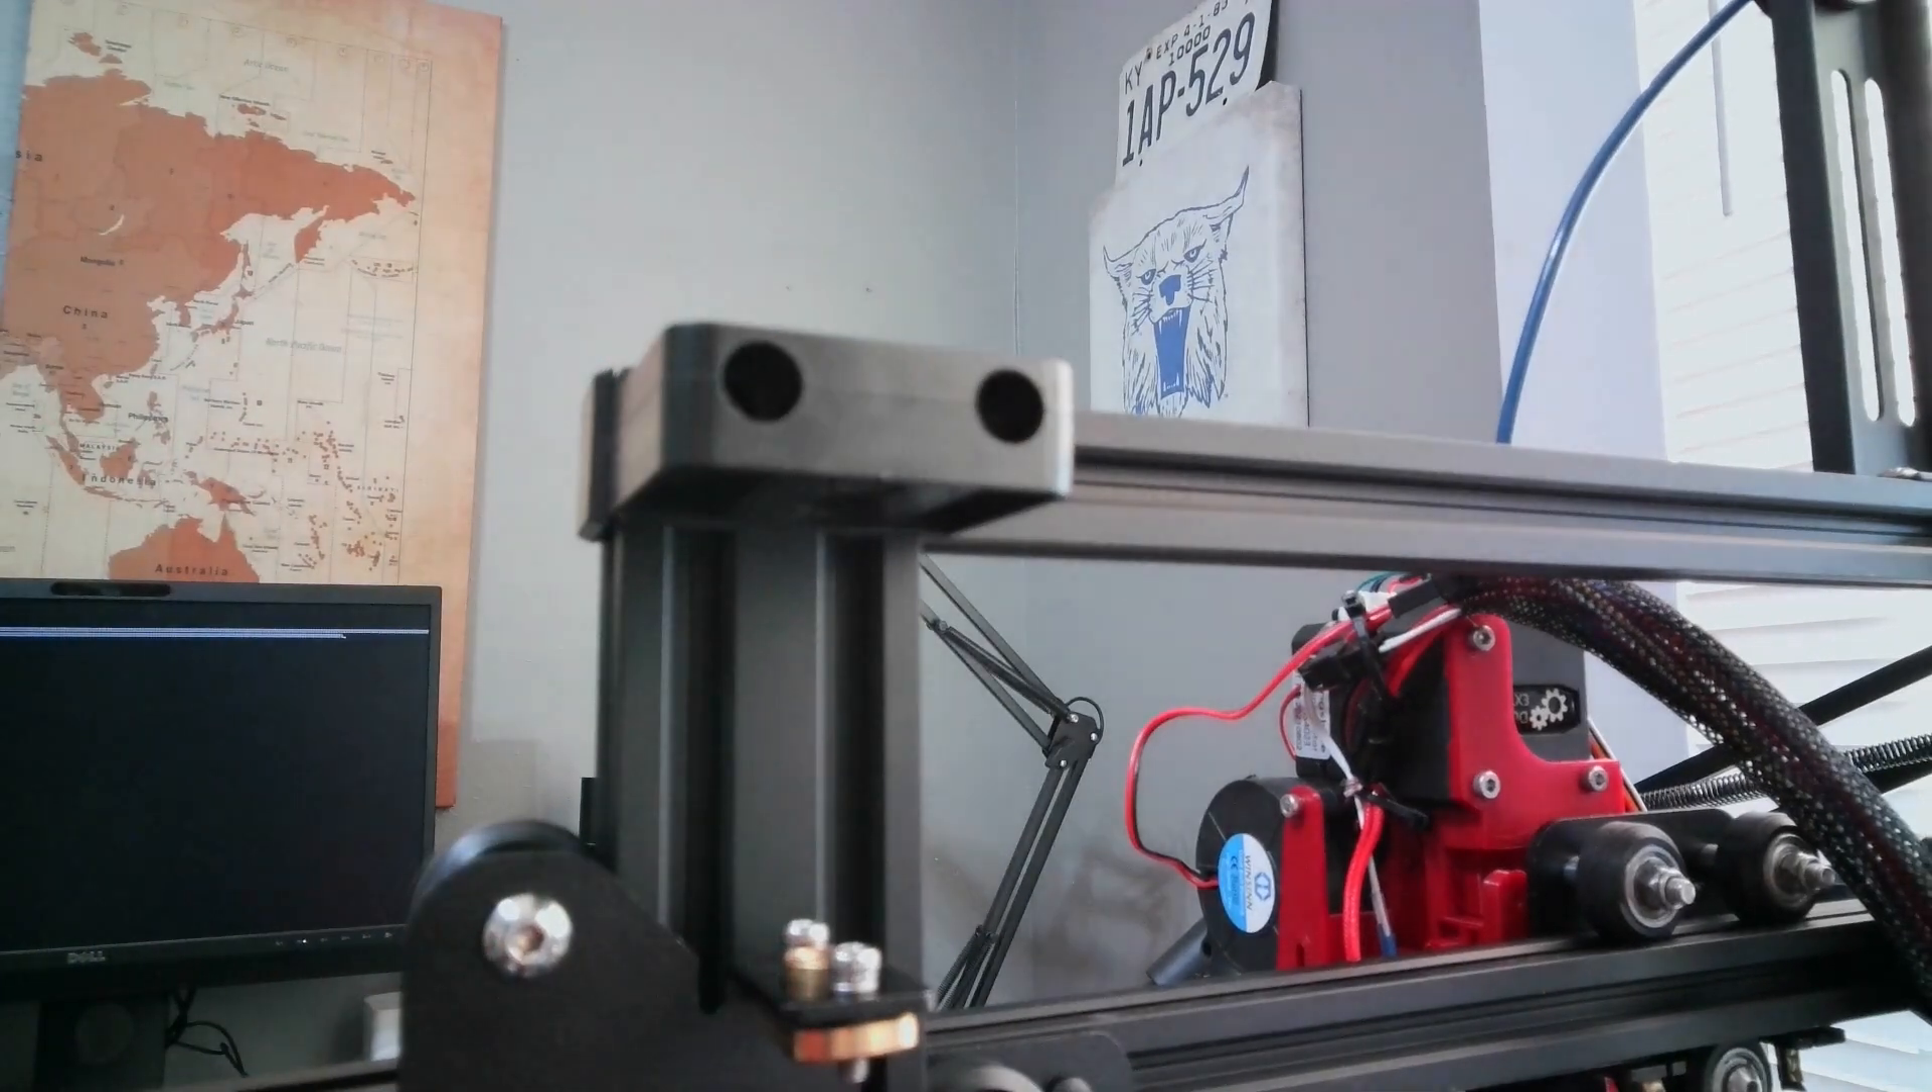So I've installed this top piece.